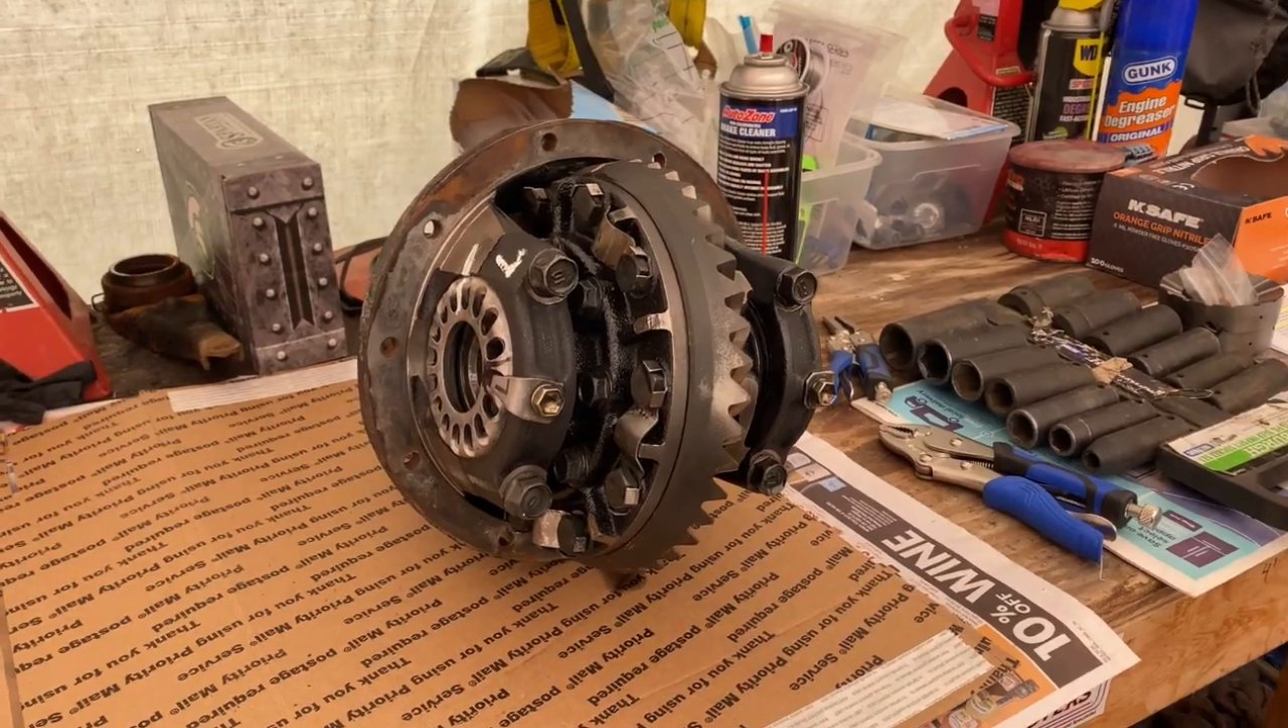I got the rear differential out, and we're going to do some labeling.